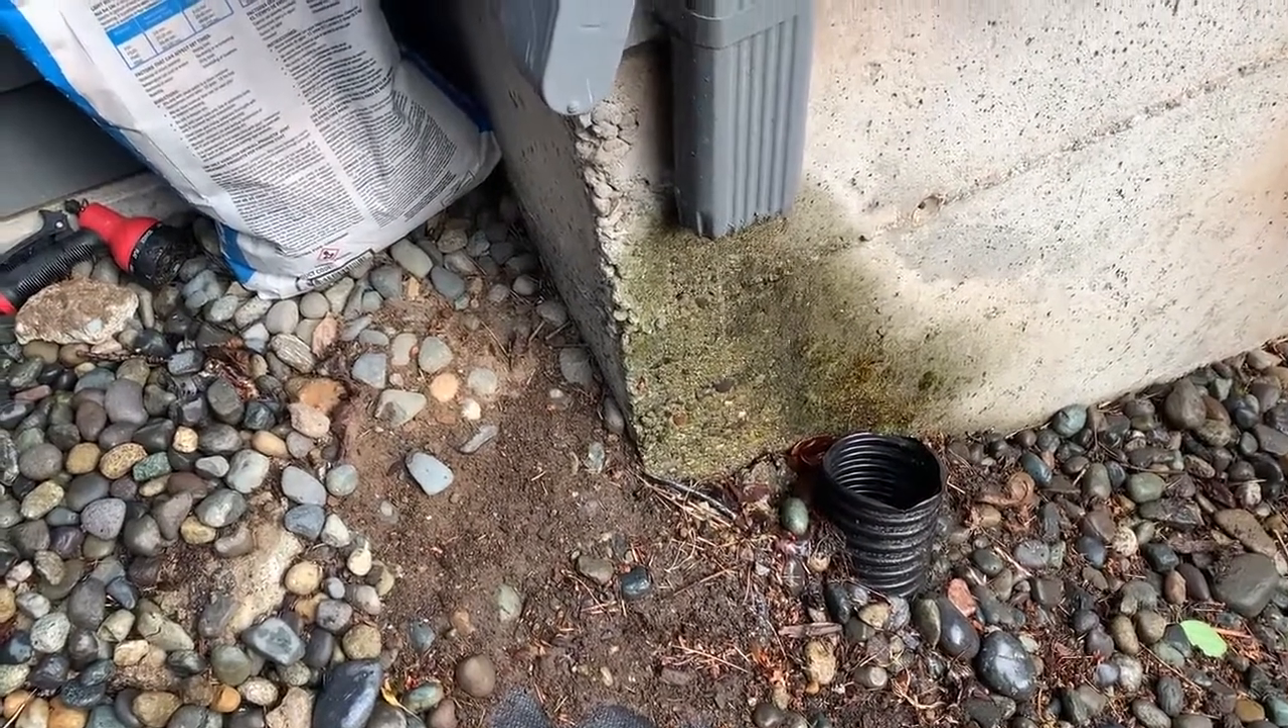So if you can see on this one, the downspout is collecting the water from the gutter here and moving it down towards the drainage, but is not completely in the drainage there.